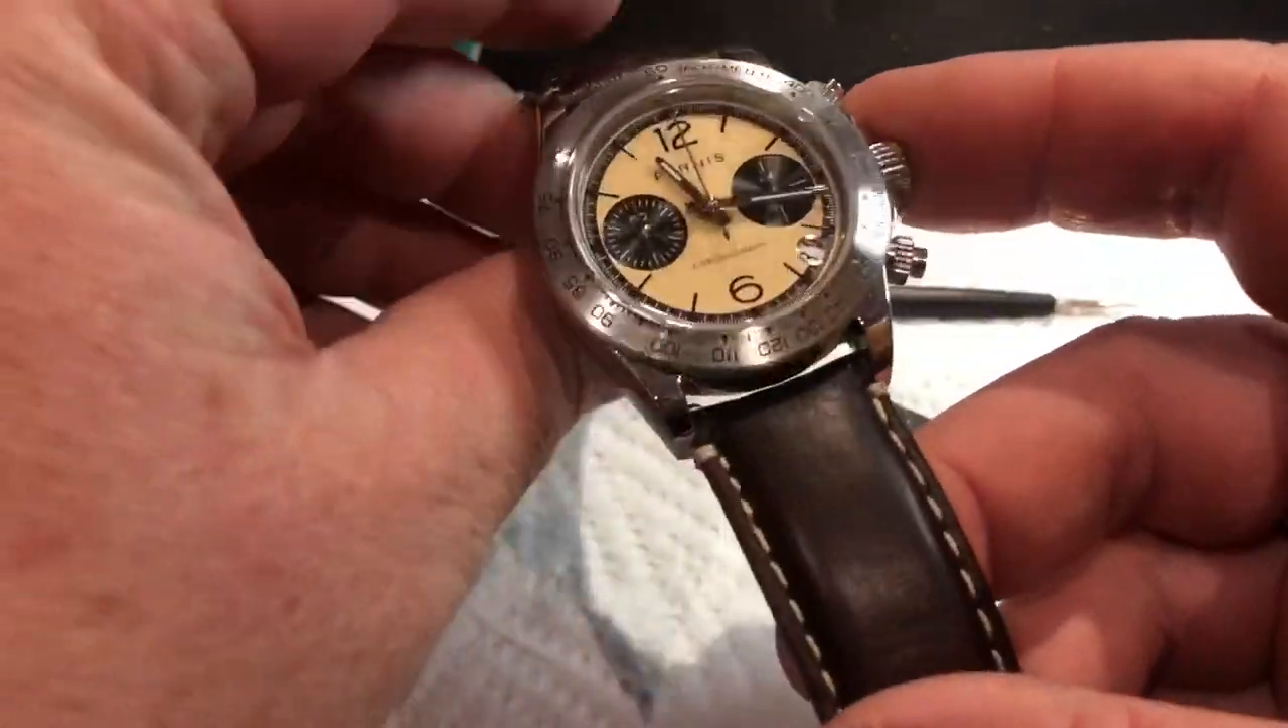I installed the strap and would you look at that.